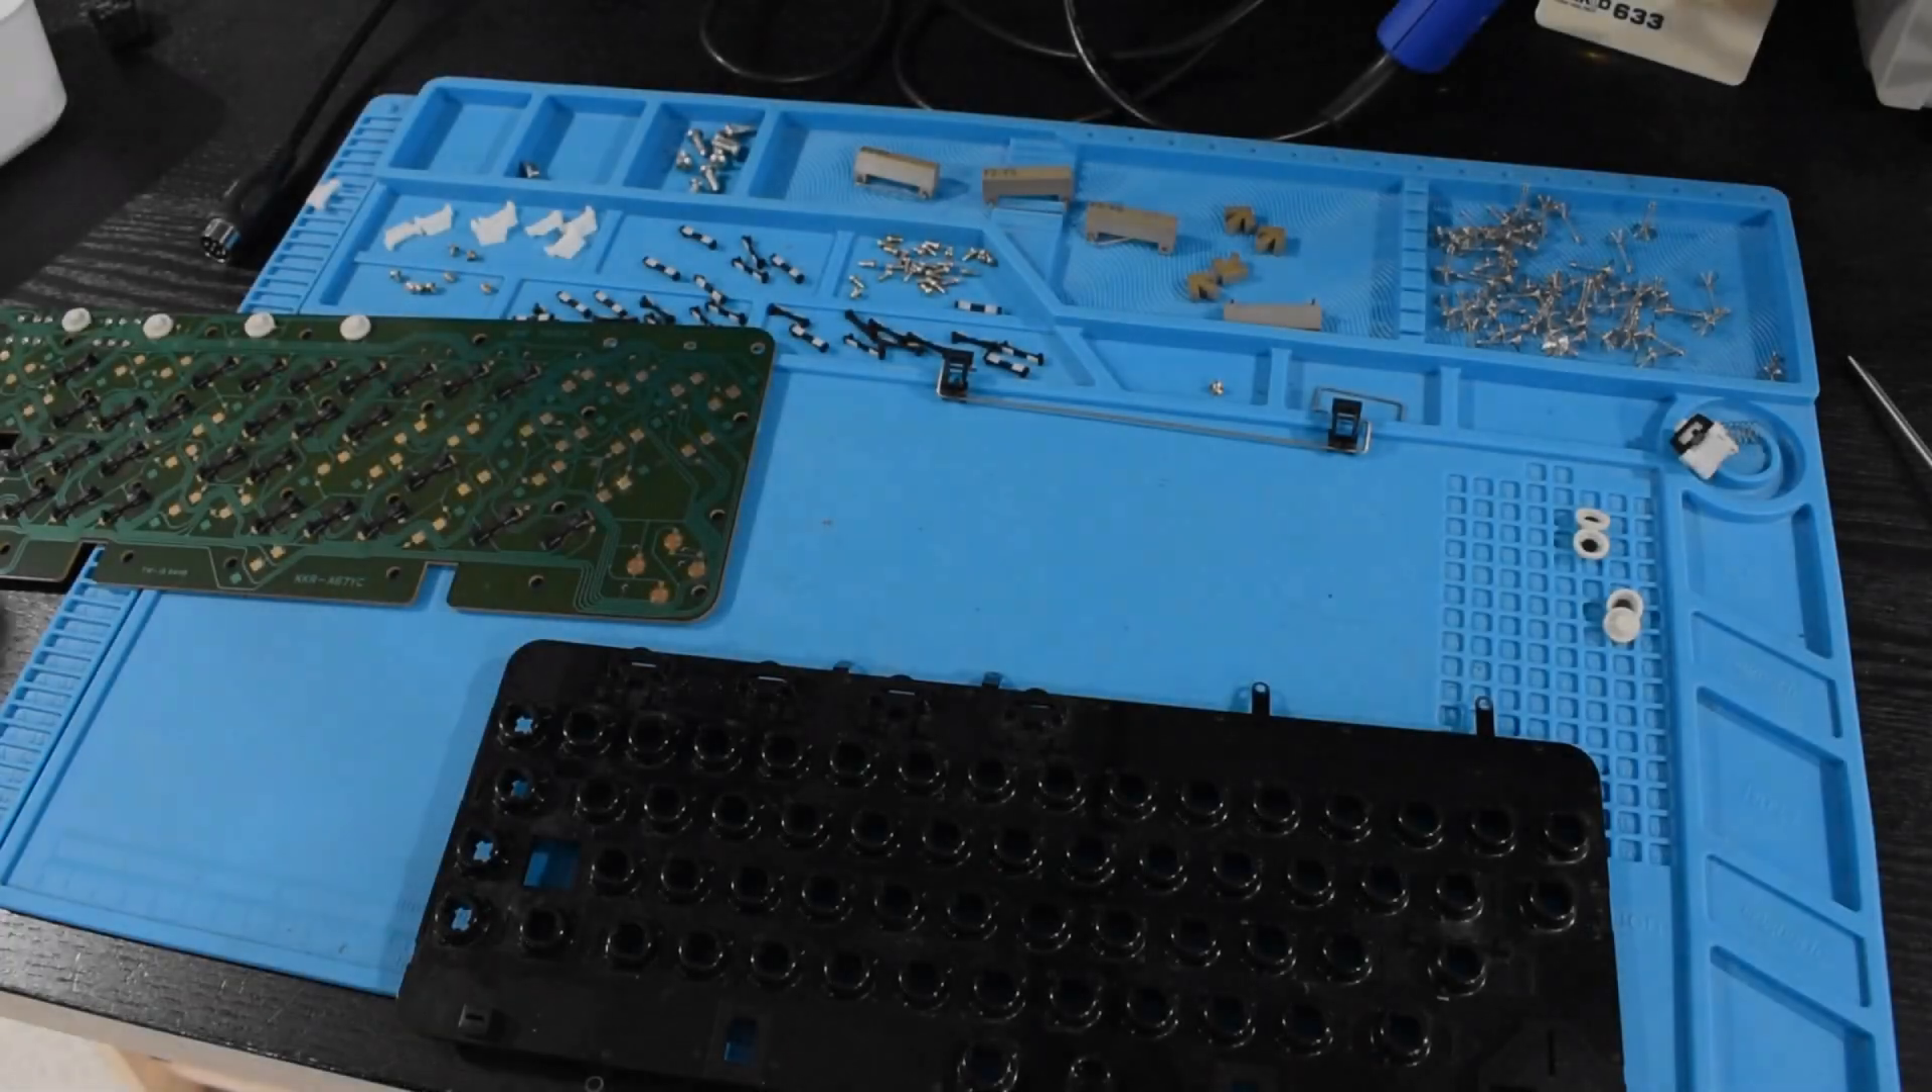So here we got the keyboard pretty much all tore apart.